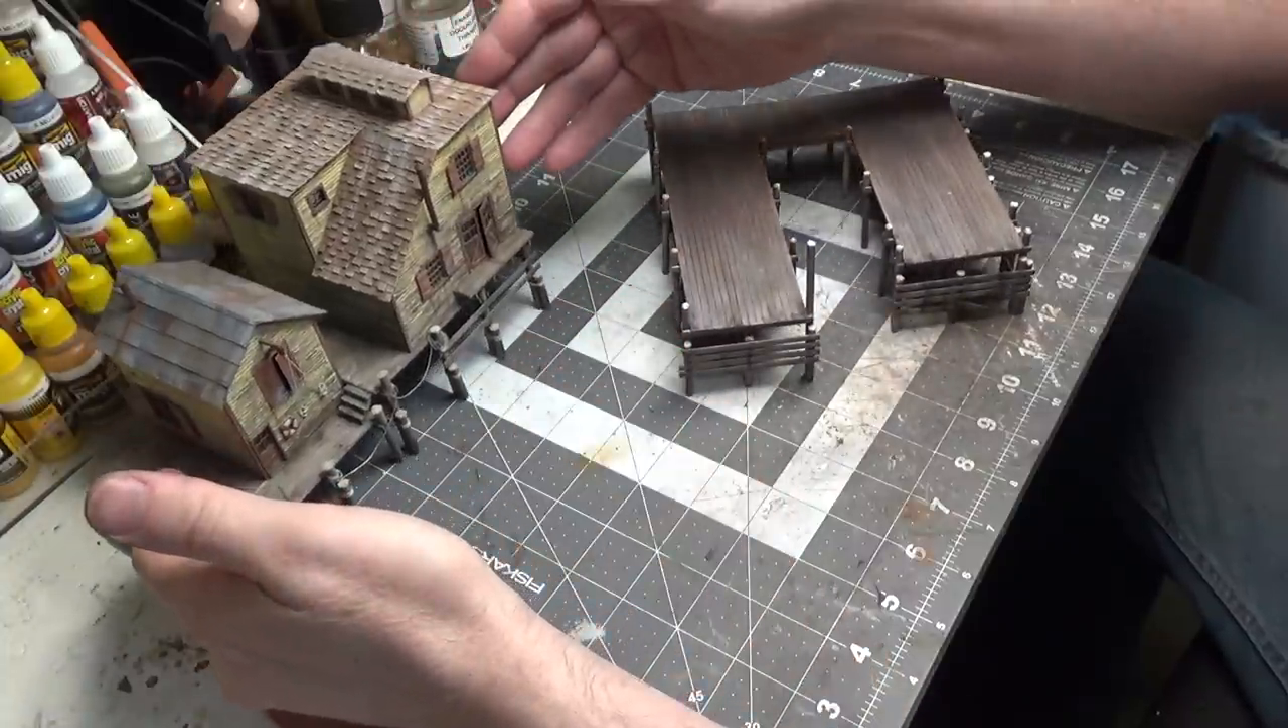Well, as you can see. I have the pier put together.